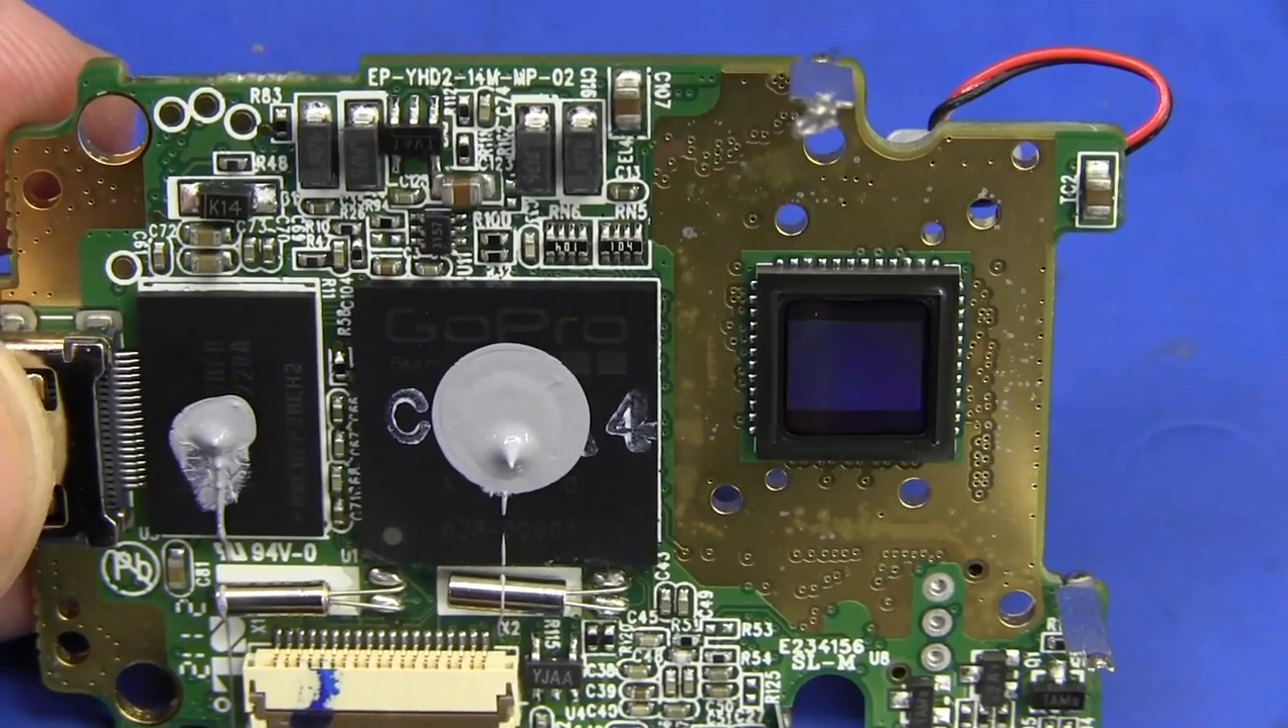I very bravely removed the lens there.